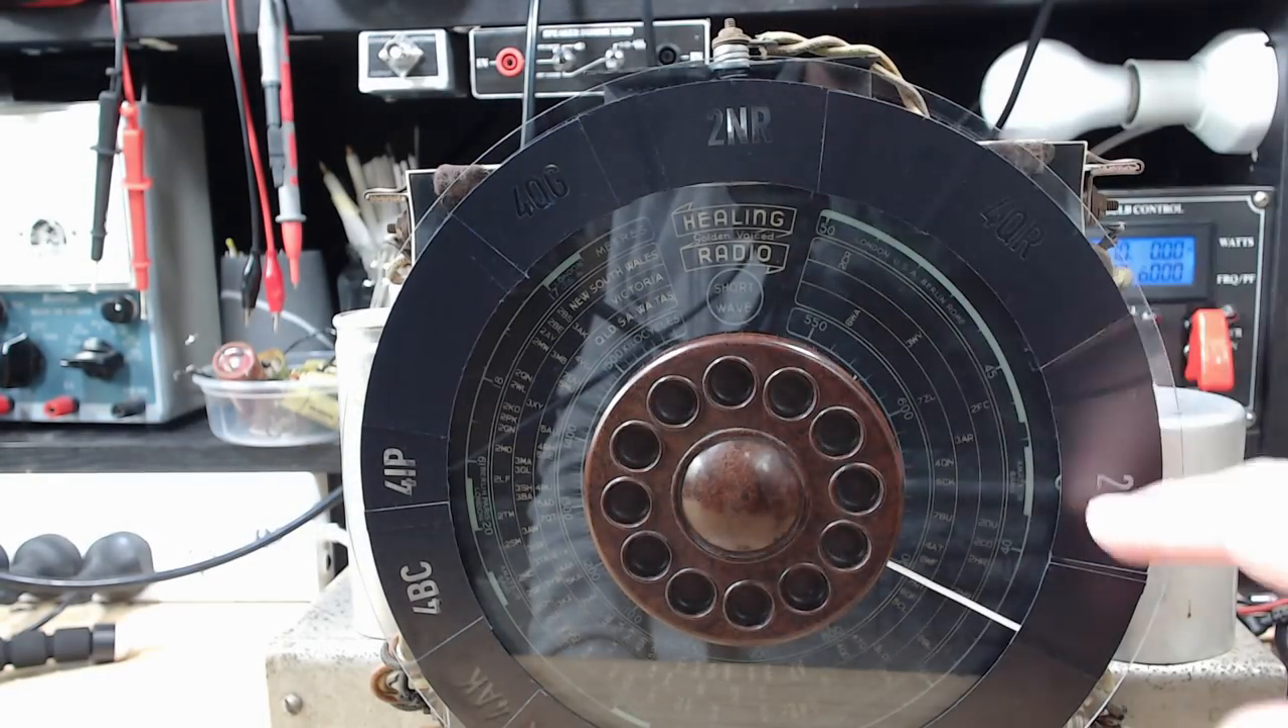I've put all the dial, letter and number stickers on and I've just filled in the gaps with more of the black sticker.